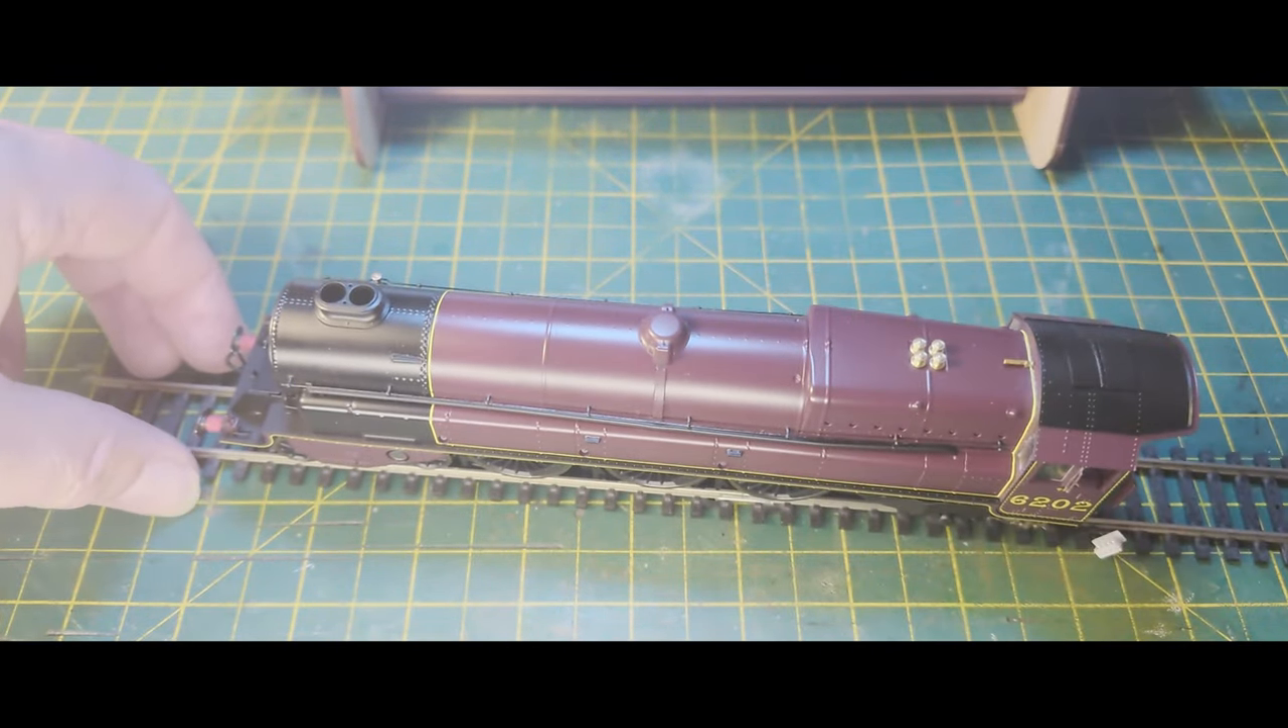I have taken the tender off, you might have noticed.